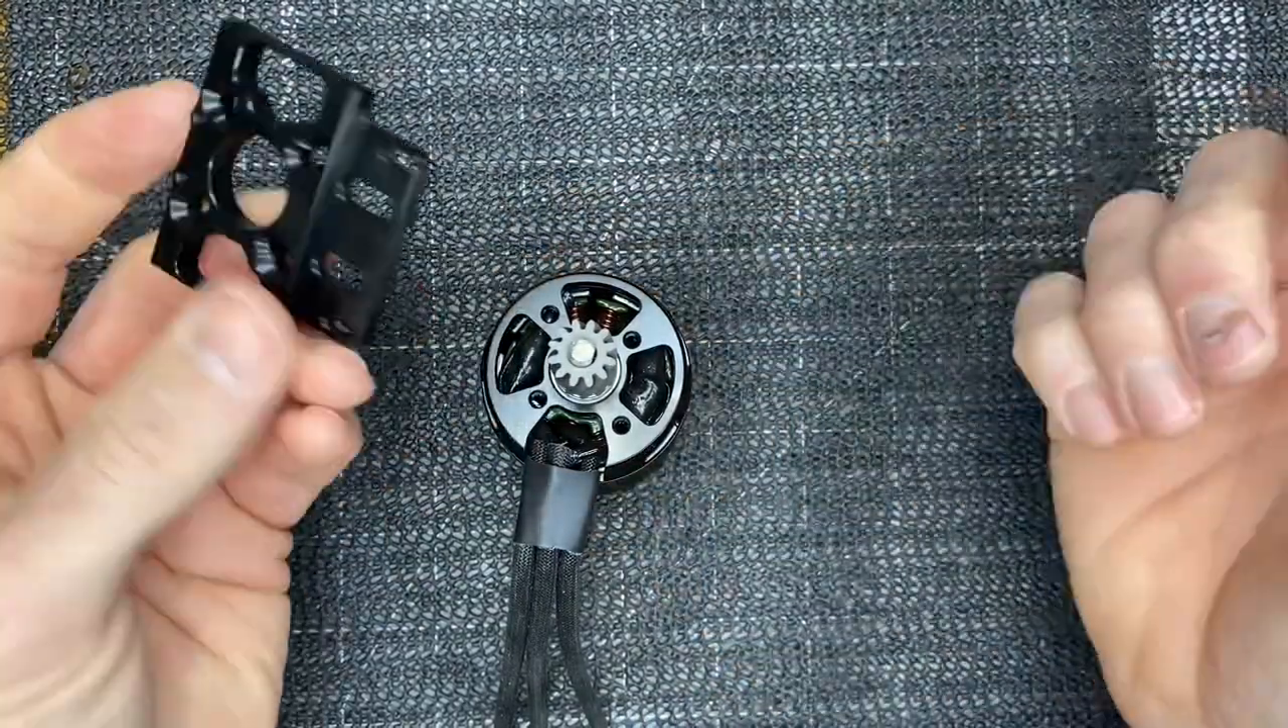So now our pinion is officially on the motor.